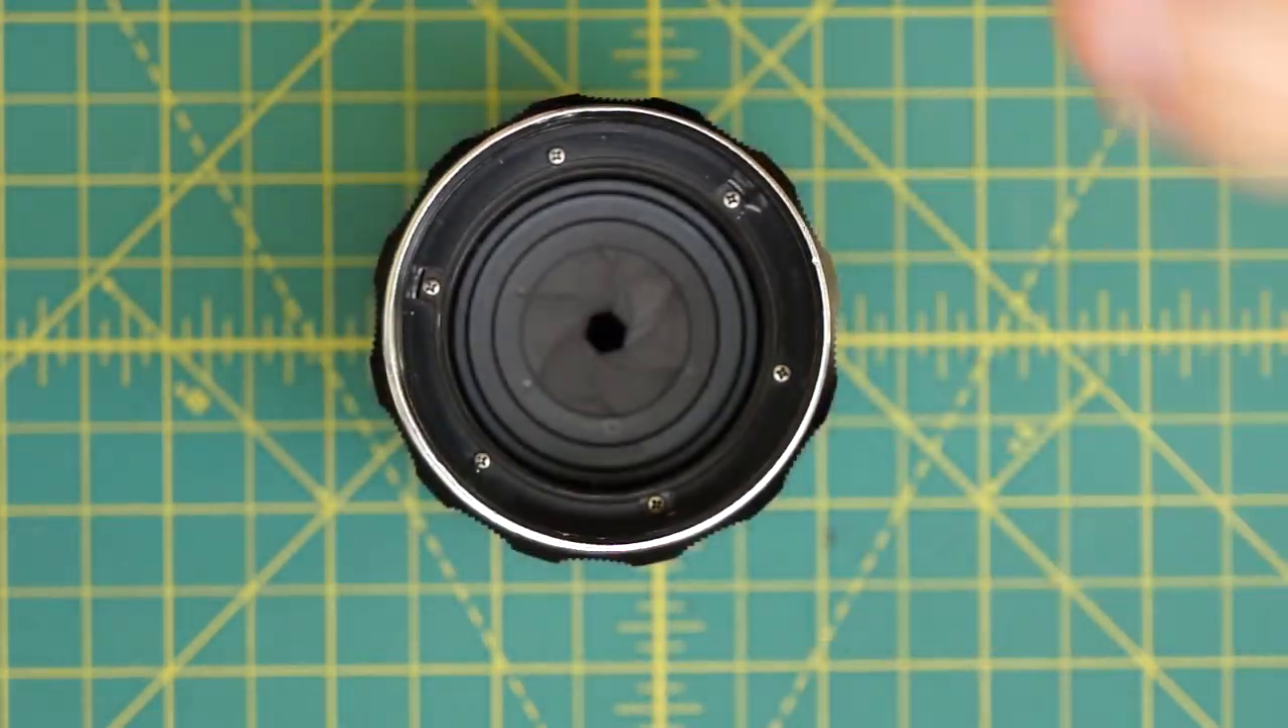But now you can see I have access to the front of the aperture blades.